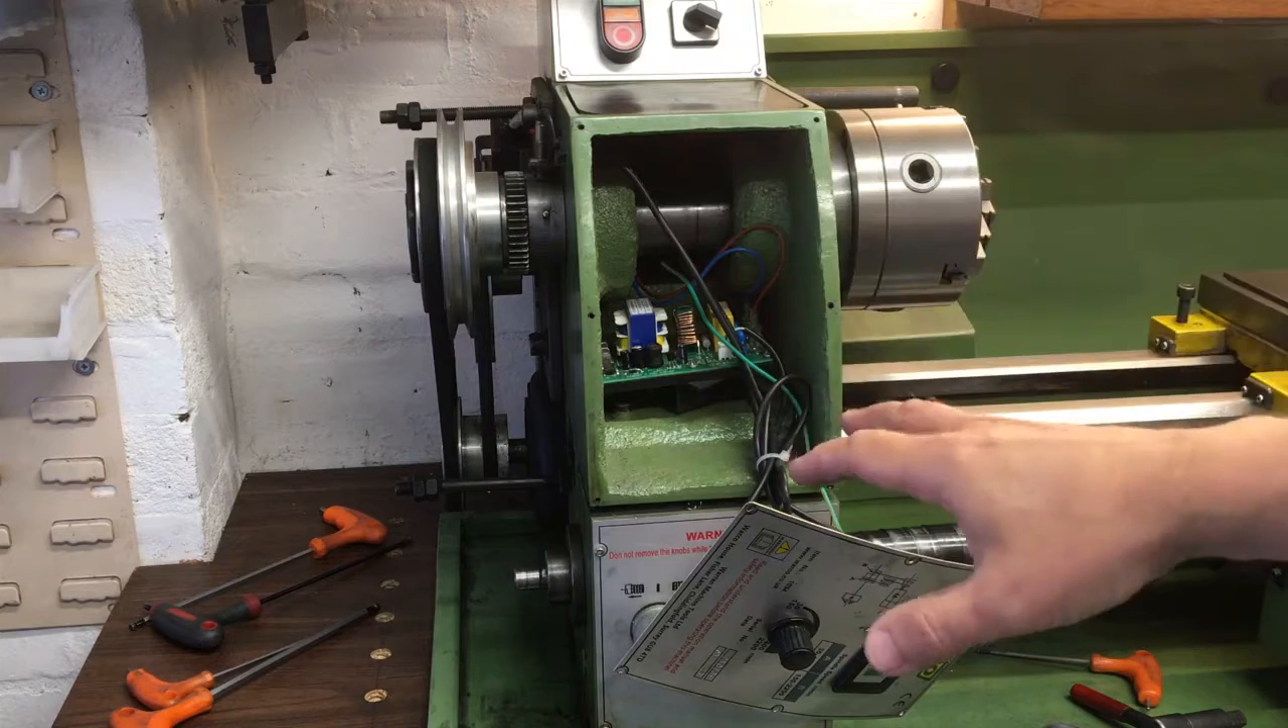I've got the front panel removed, just have a look around there for fitment of different options.